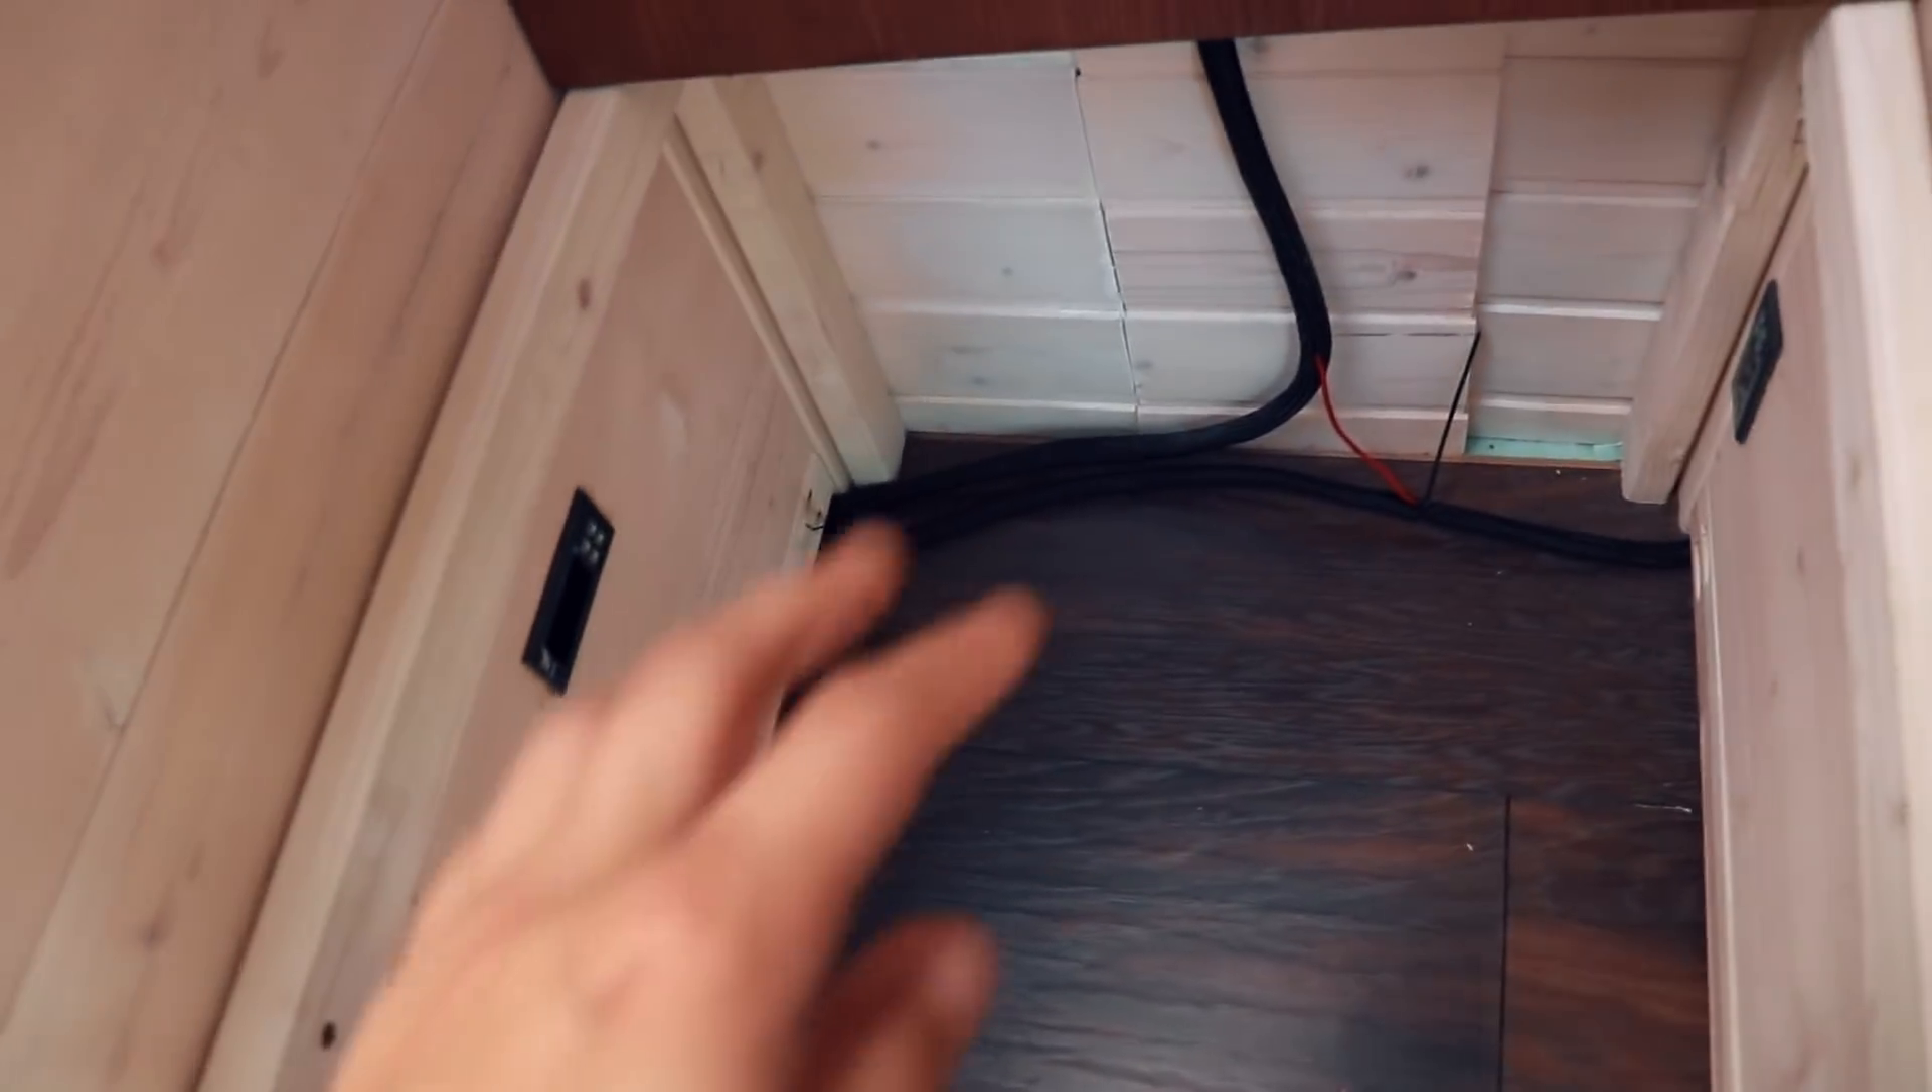So down here you can see some of the wiring going through here and there and they're not really attached to the sides yet.